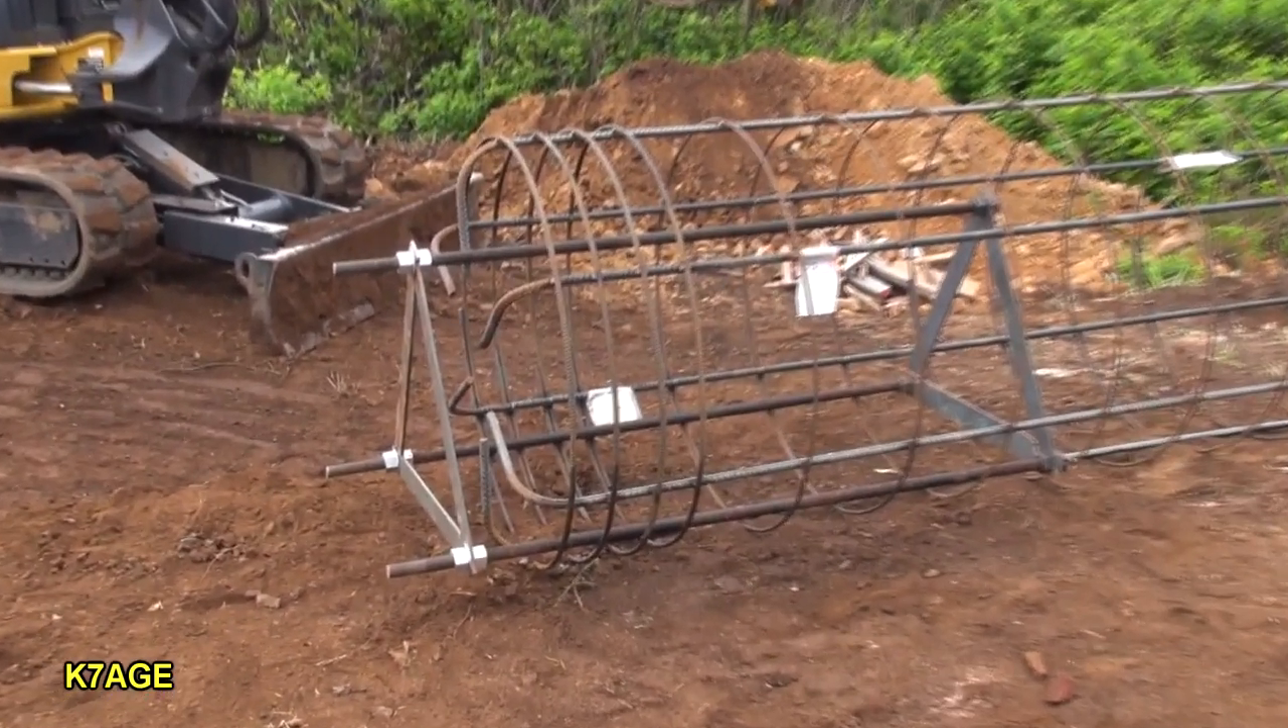It's Wednesday, we have the cage here assembled.